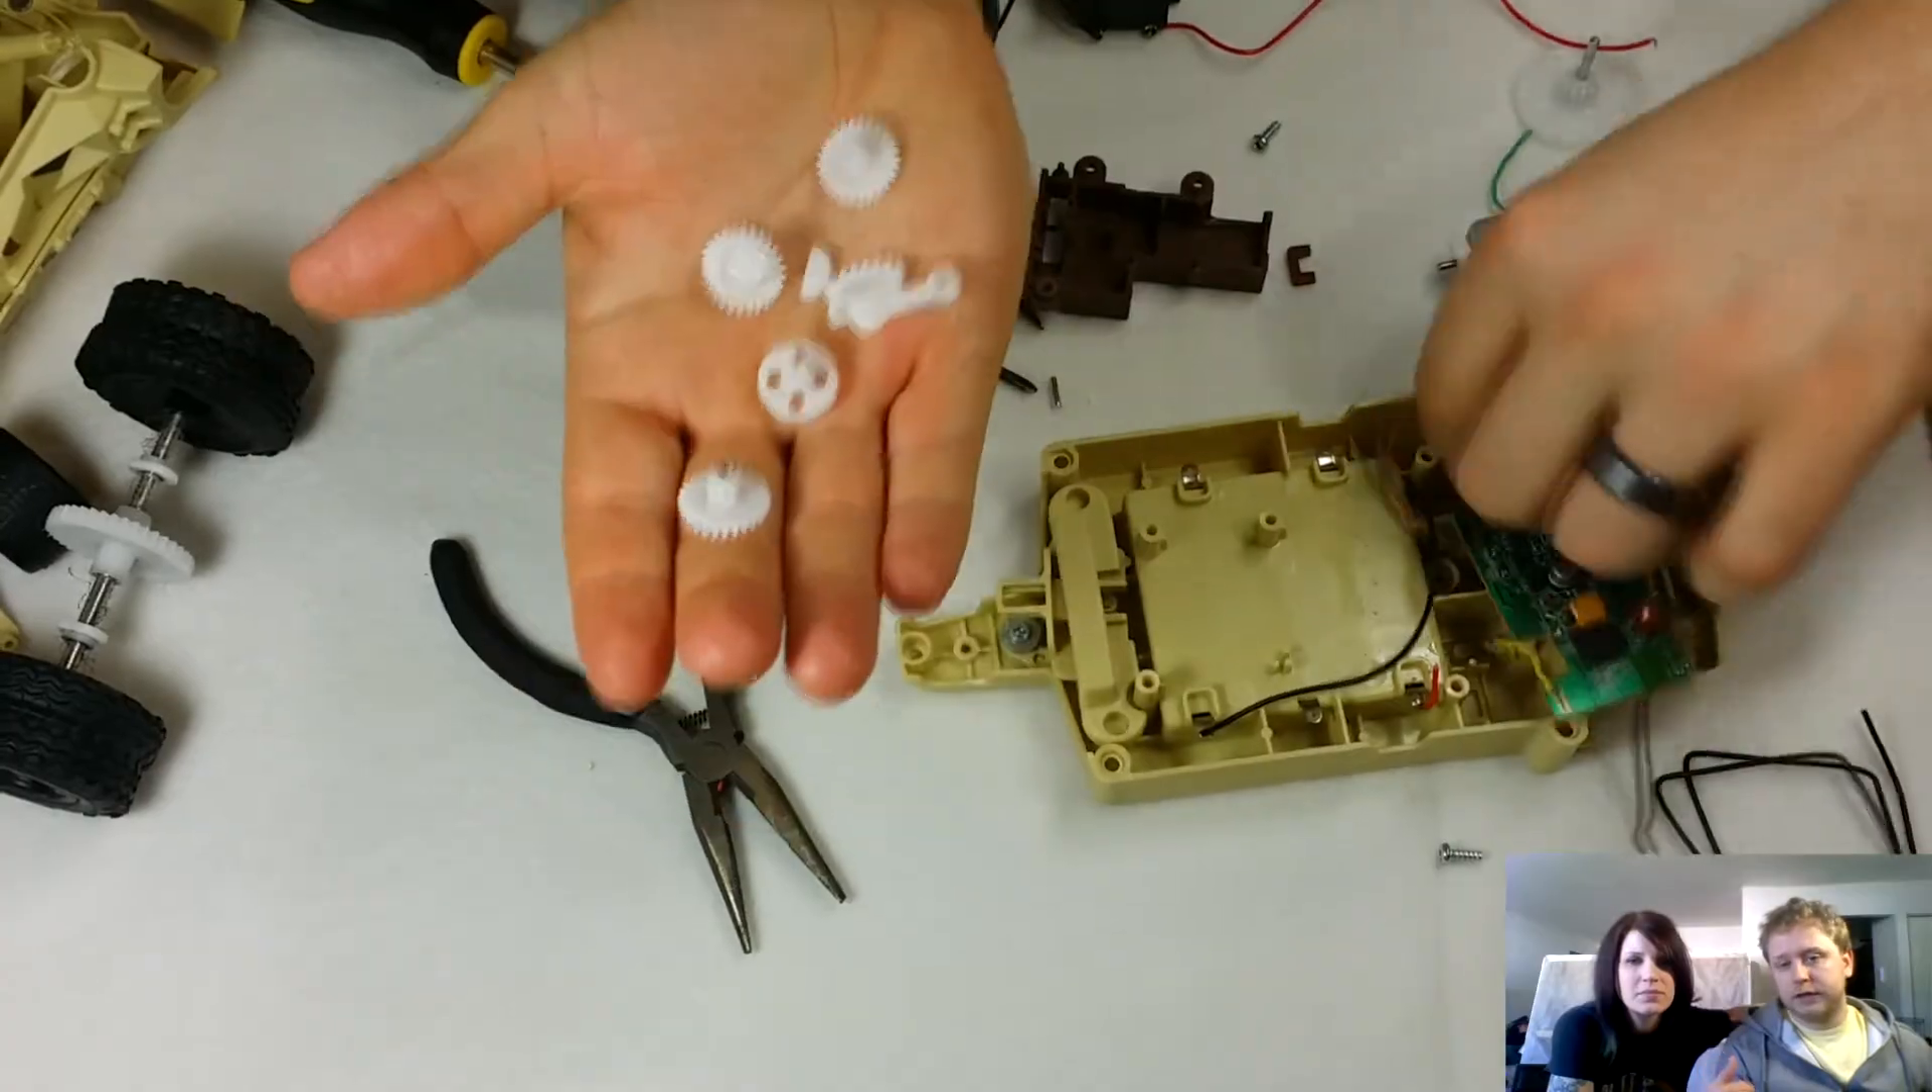So I just took all the gears out.